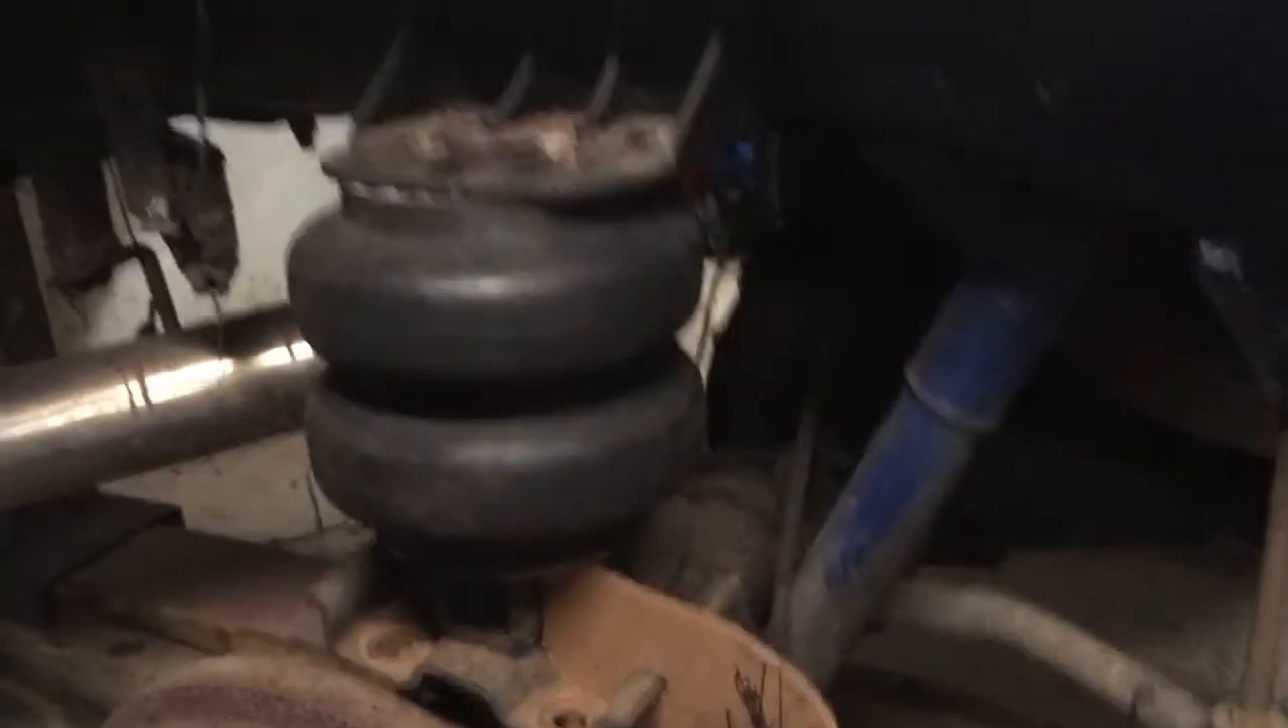The rear bag's in place there.